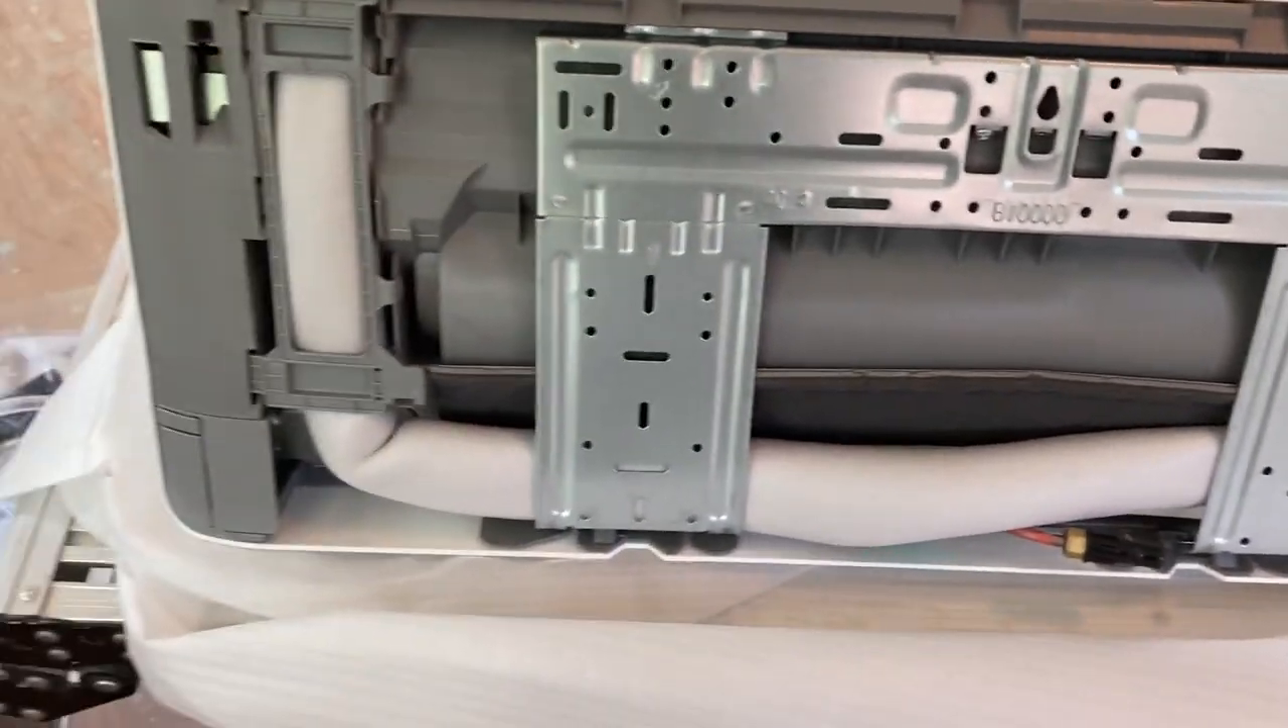So the back of this you can see the line sets in here I haven't taken anything off yet to pull those out.